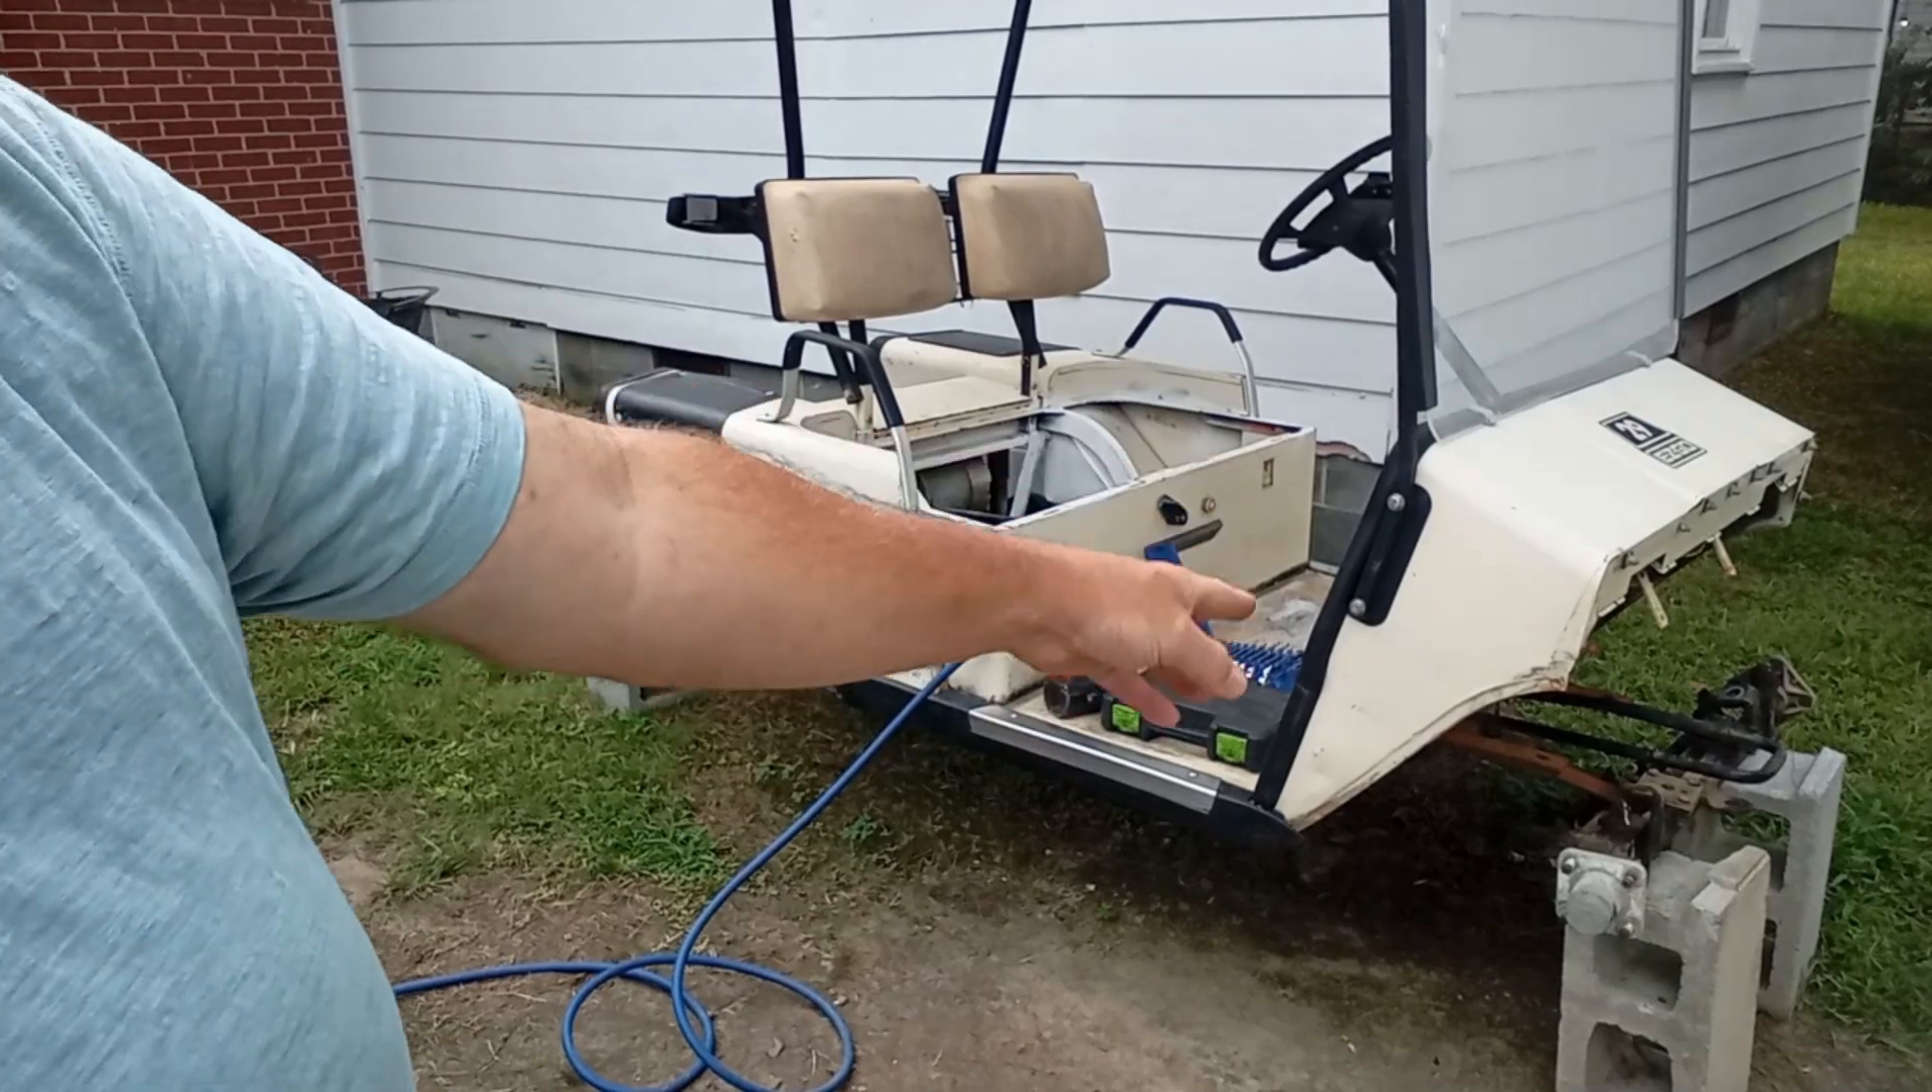As you can tell i already took the wheels off and the front pieces are taken off.